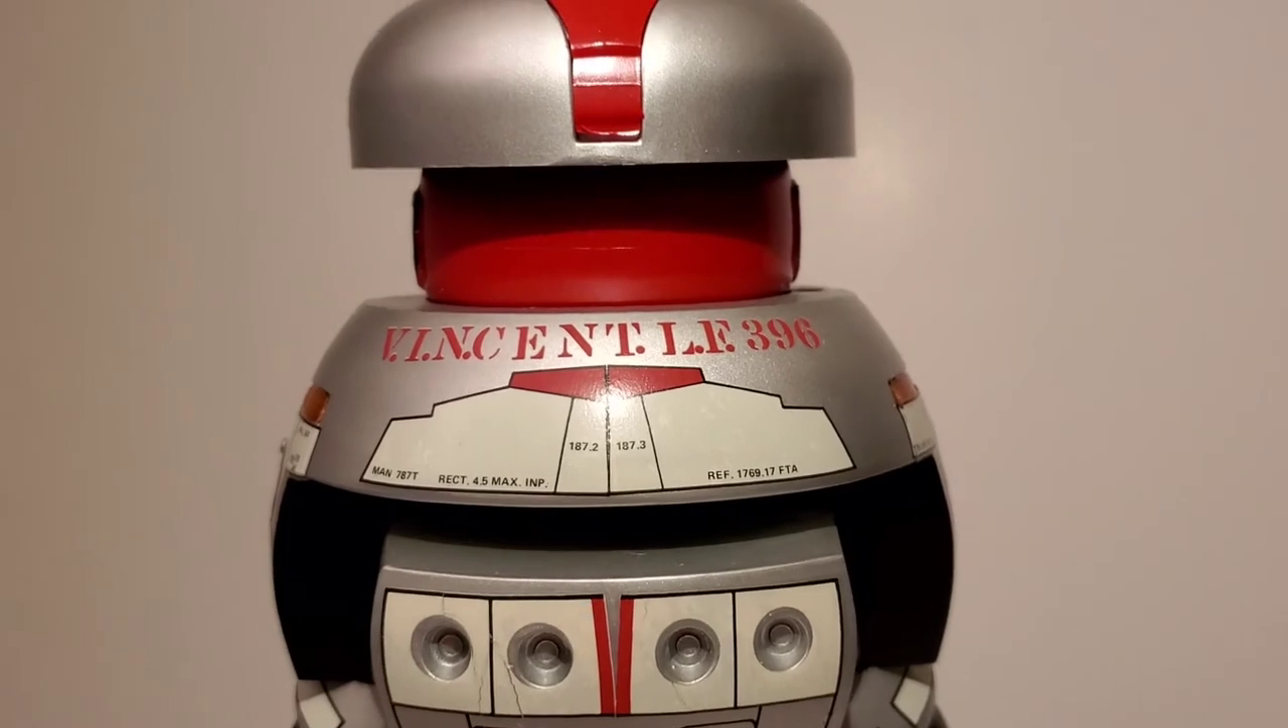I think the red part of his head should be just a little wider um so that not so much of the the hat piece should be hanging over.